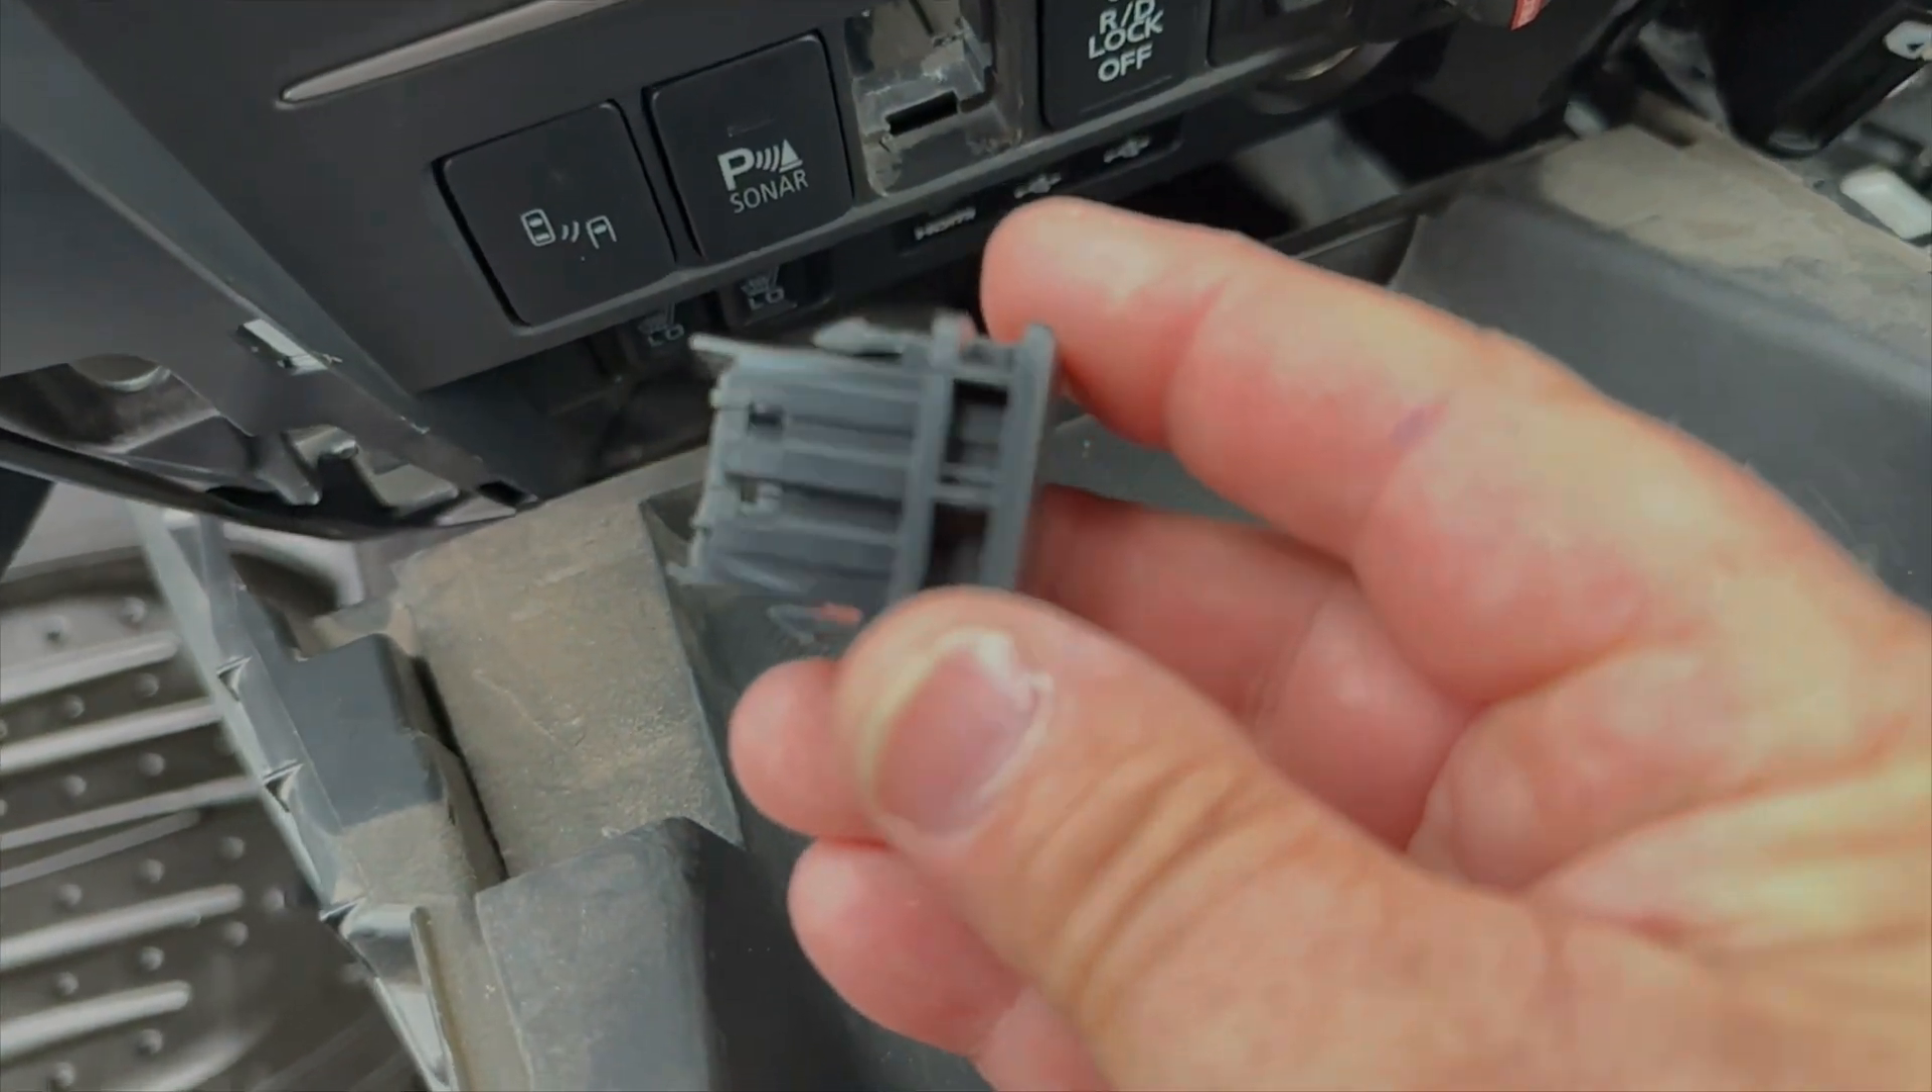So I've managed to release the uh the blank now.